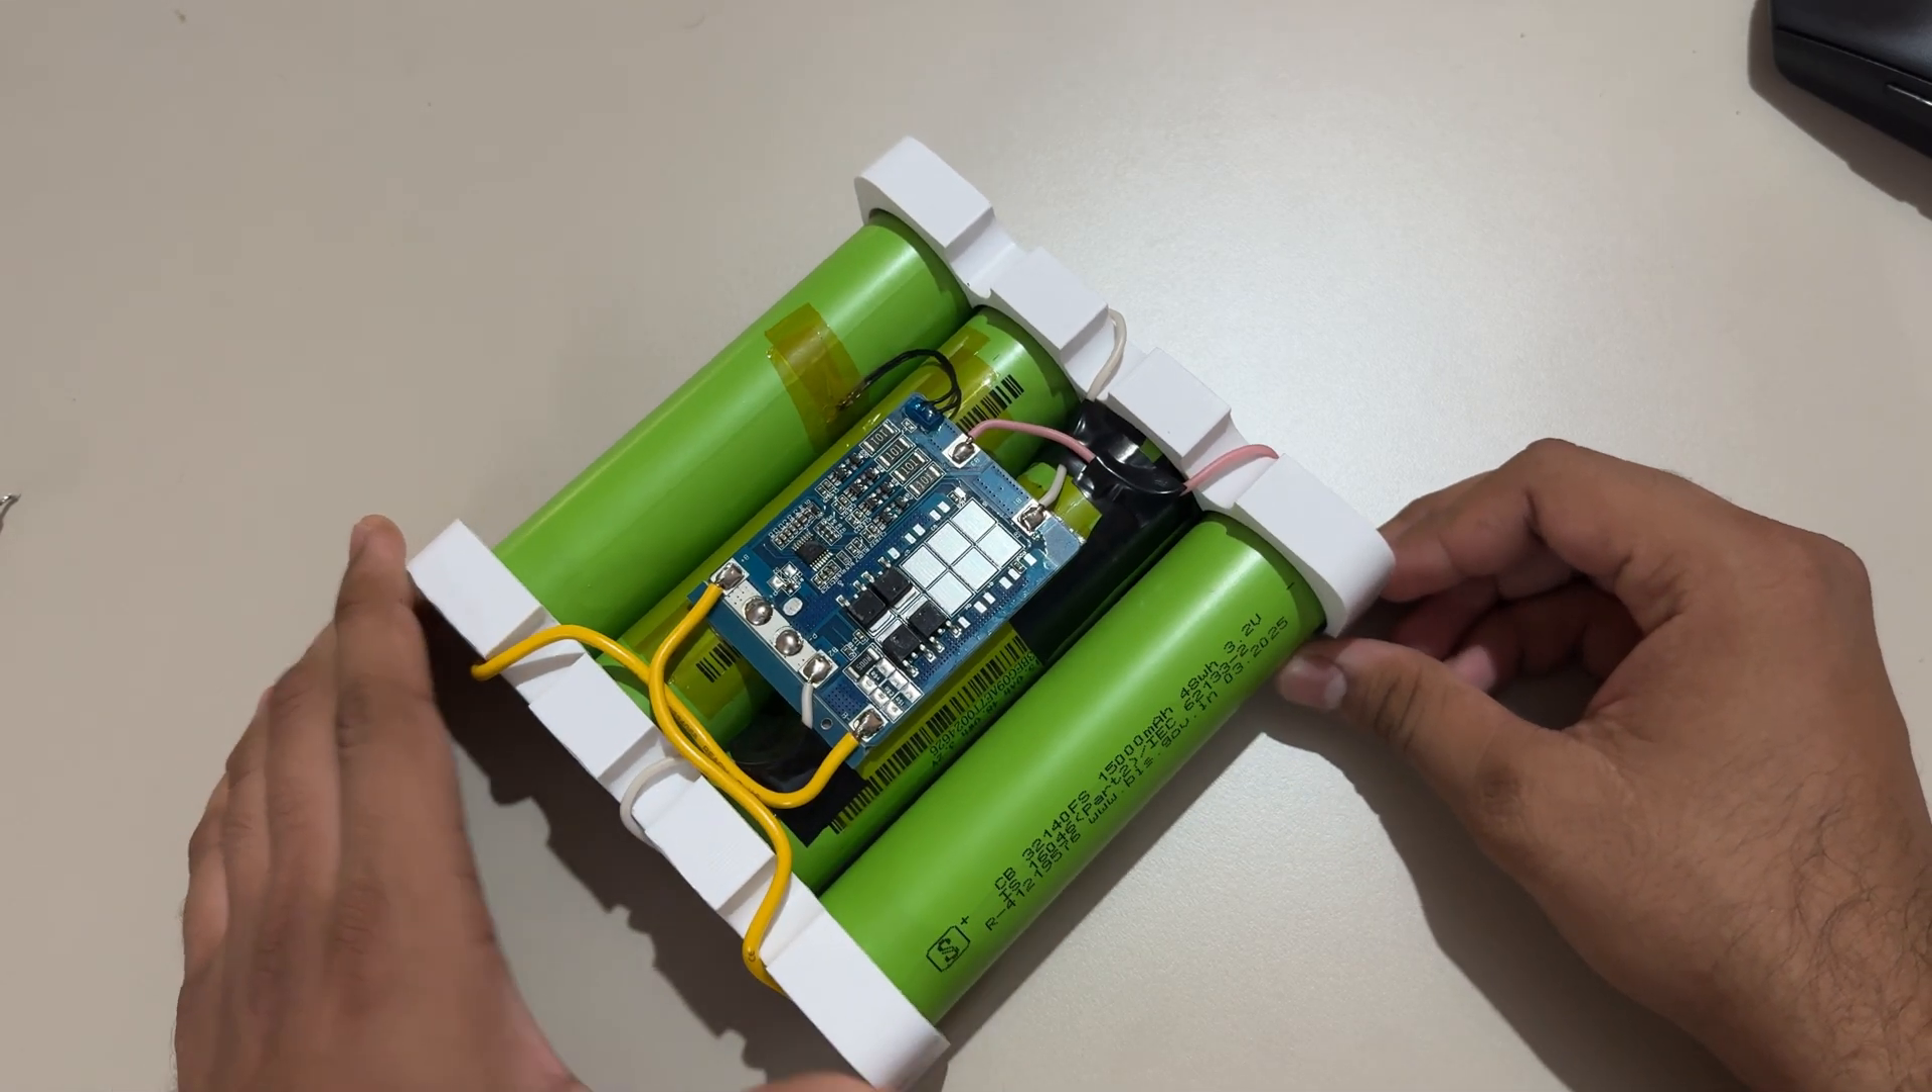Okay so I have assembled this back using this cells so these are four cells connected in series and this is the BMS that I have connected it.